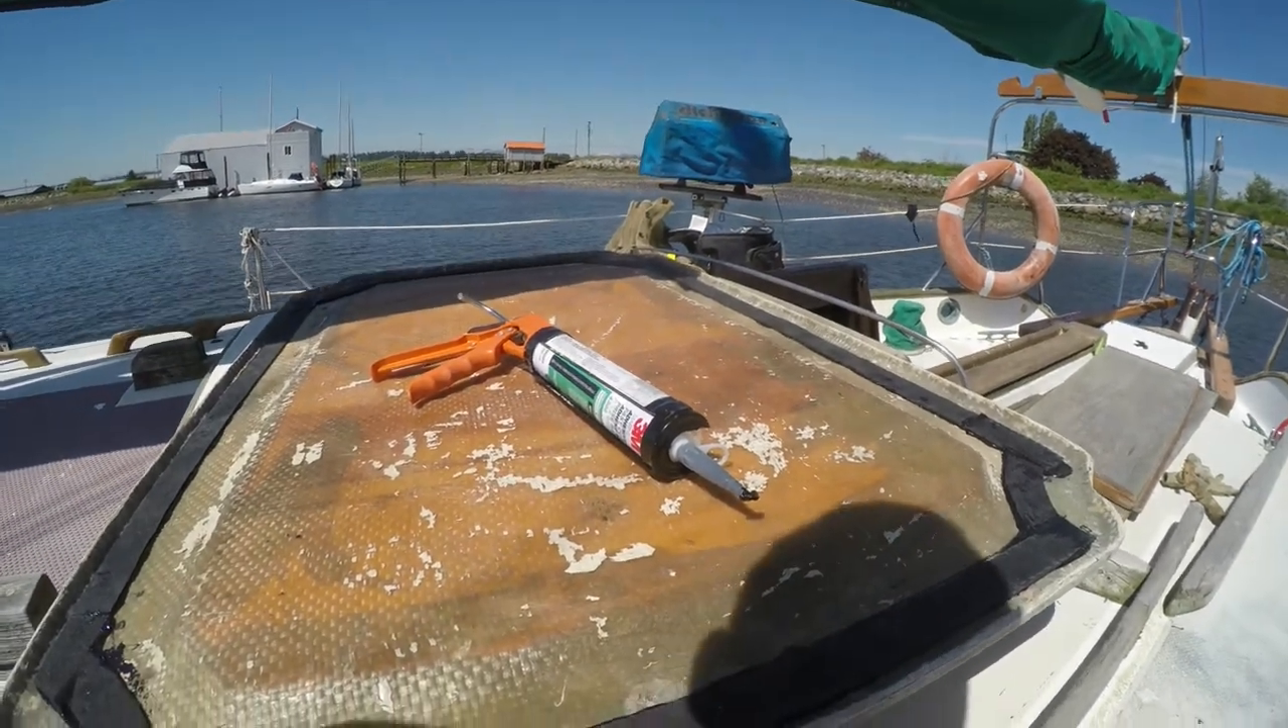This is the cockpit hatch and as you can see I've cut strips of rubber and glued them down all the way around the edge of the hatch.